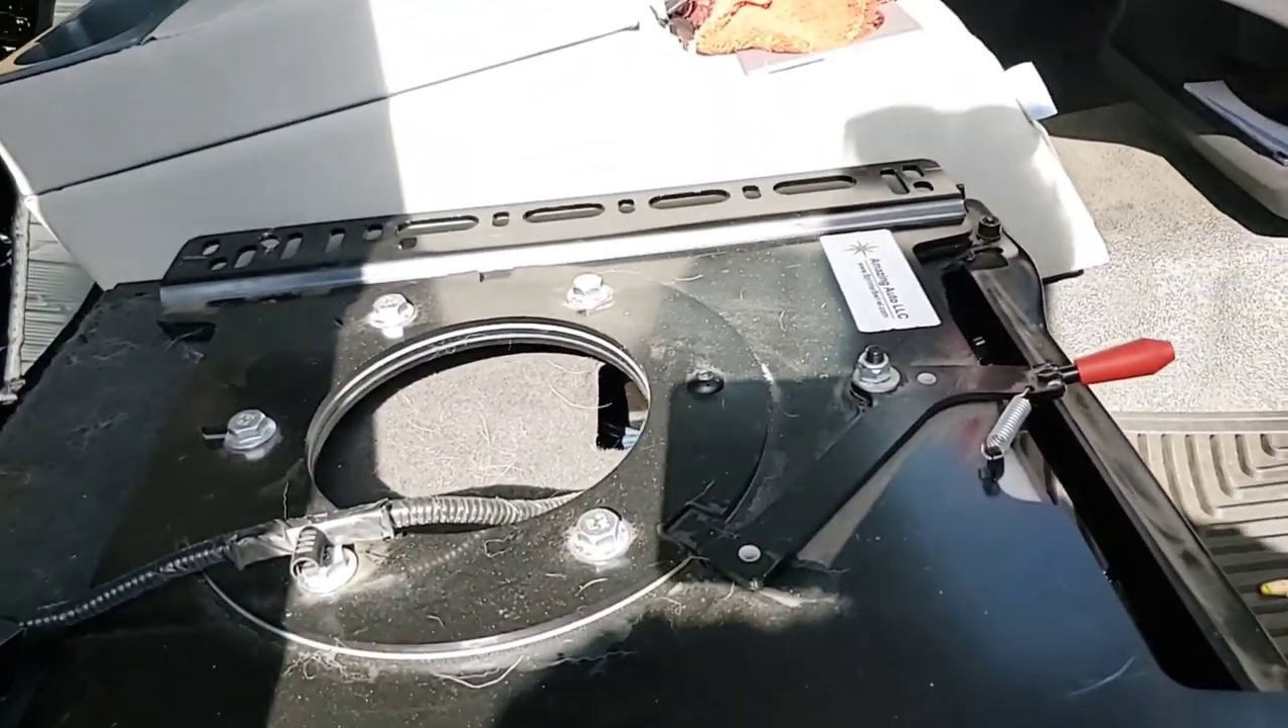So the seats off now I just got to remove the swivel plate.